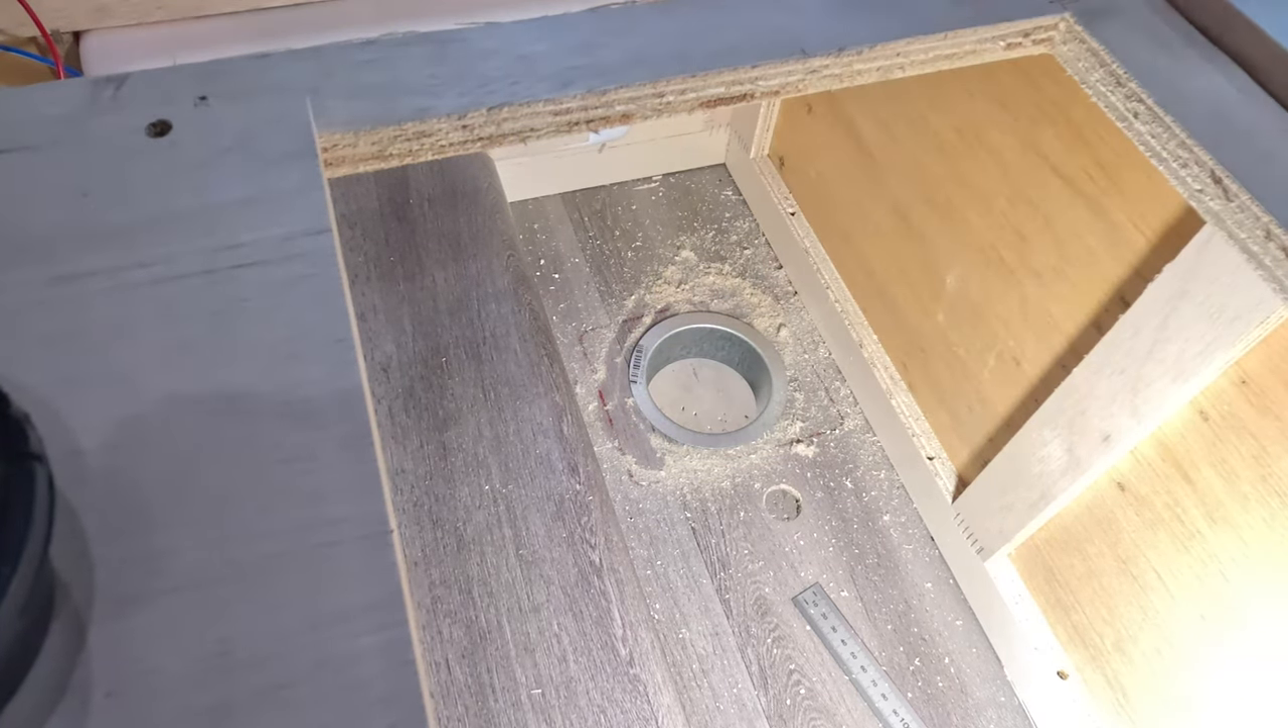I've also bought one of these little gutter or downpipe shroud i think it's about seven or eight dollars from bunnings and that'll just go in nicely just there which it does.